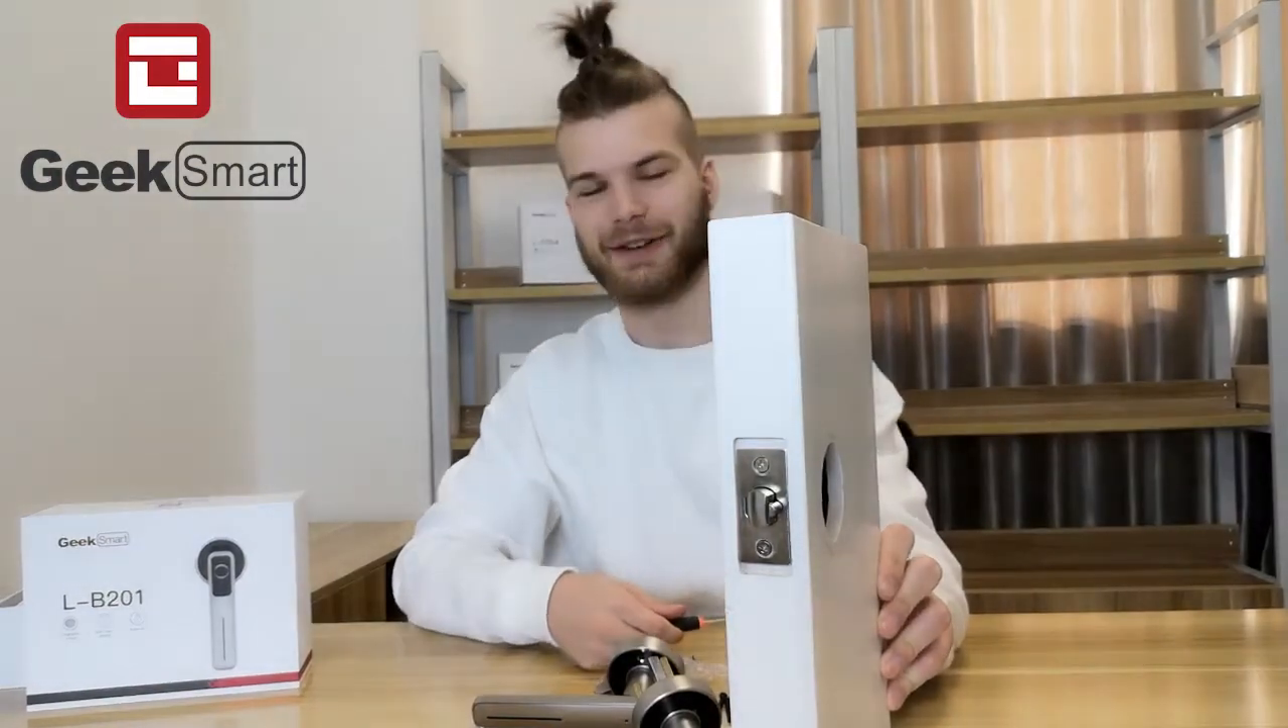The latch is now inserted into the door.